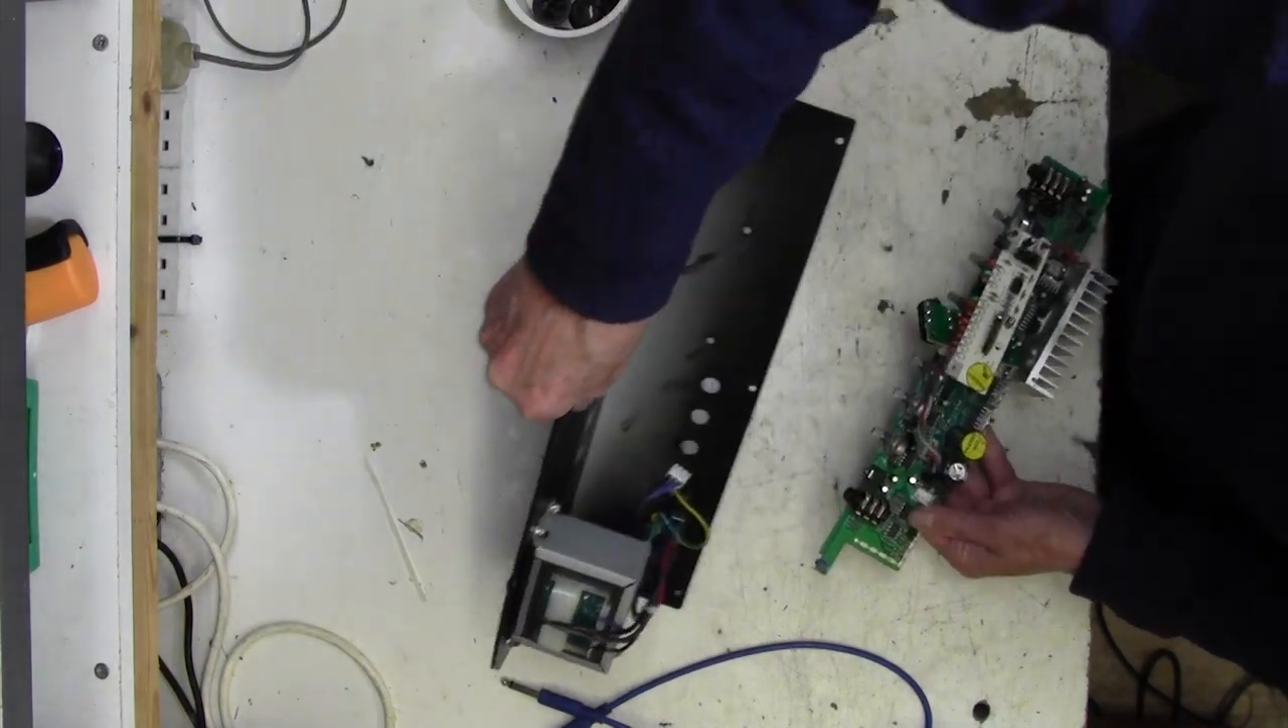Now we've got the board out that wasn't too dramatic actually.